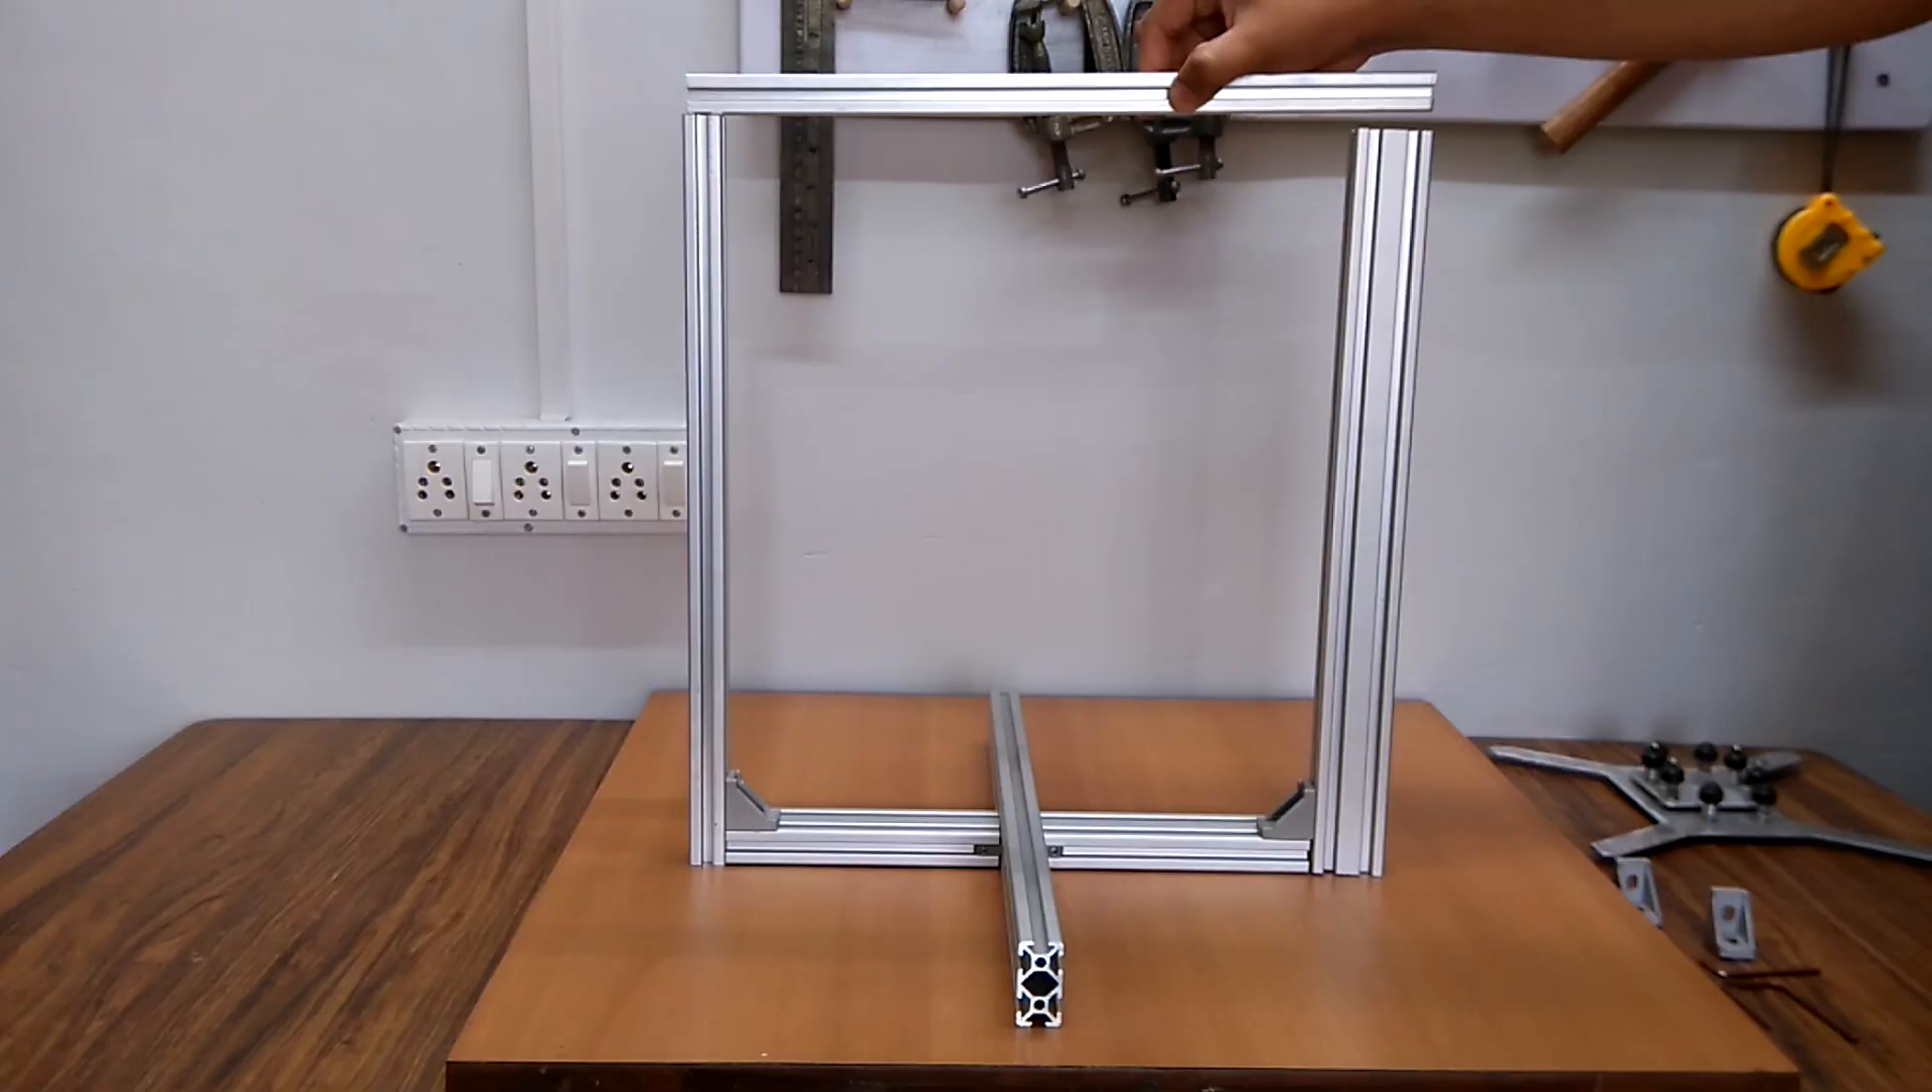The two 400mm extrusion are connected vertically for the Z axis using L brackets in this way.